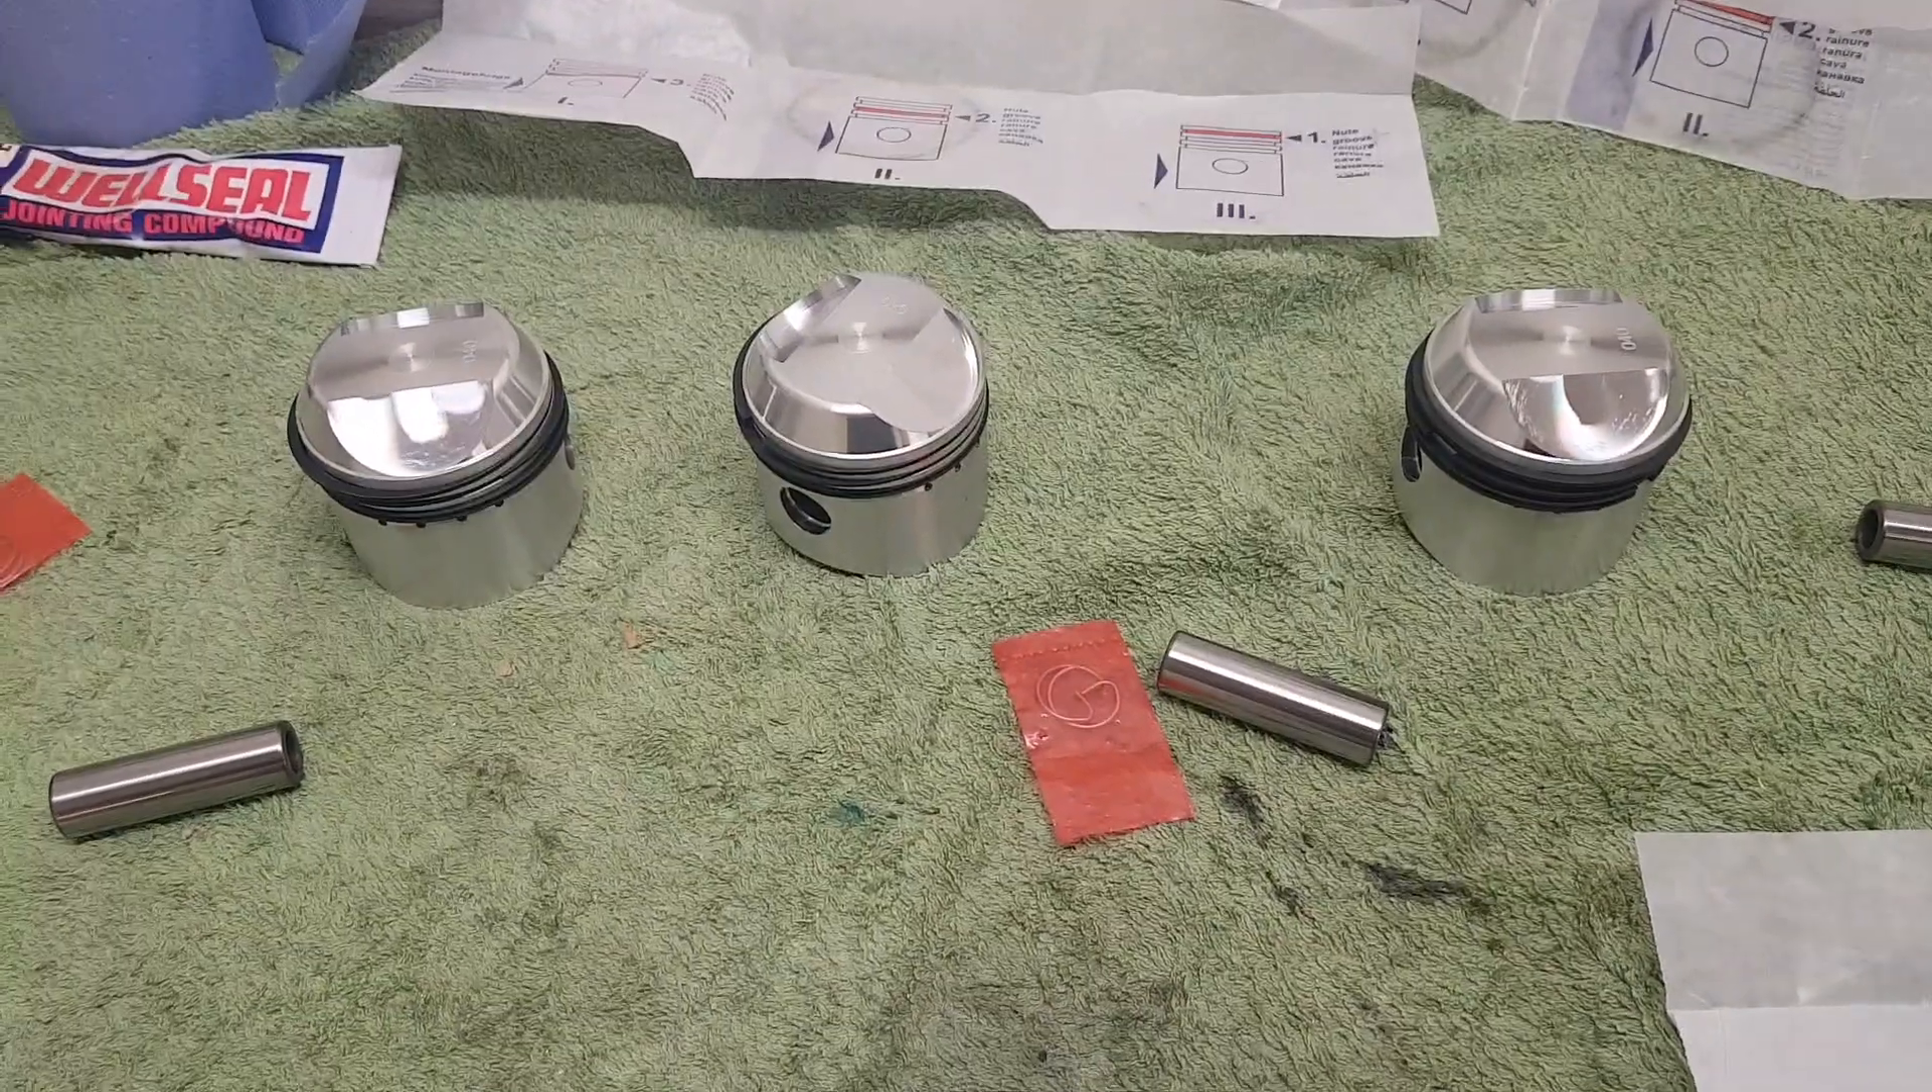Right the rings are now all fitted hopefully in the right groove and hopefully the right way up according to the instructions and we're now going to fit them to the con rods.